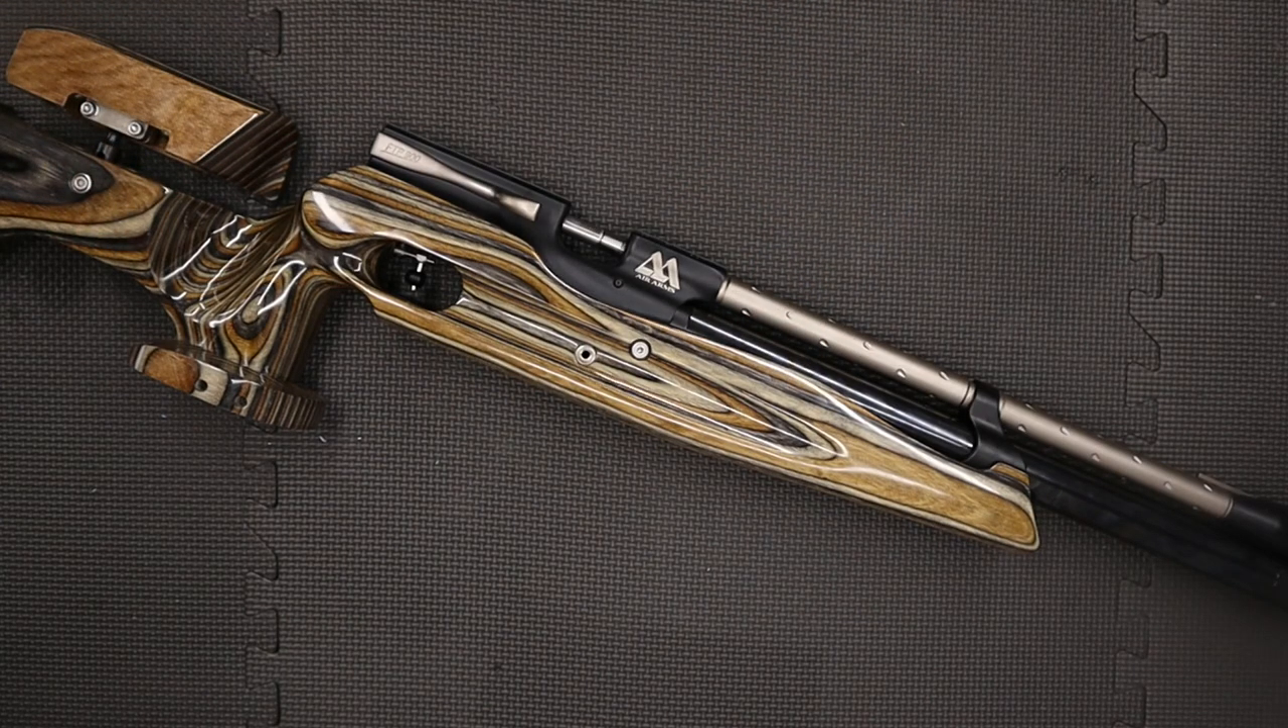There's the rifle fully built back up.